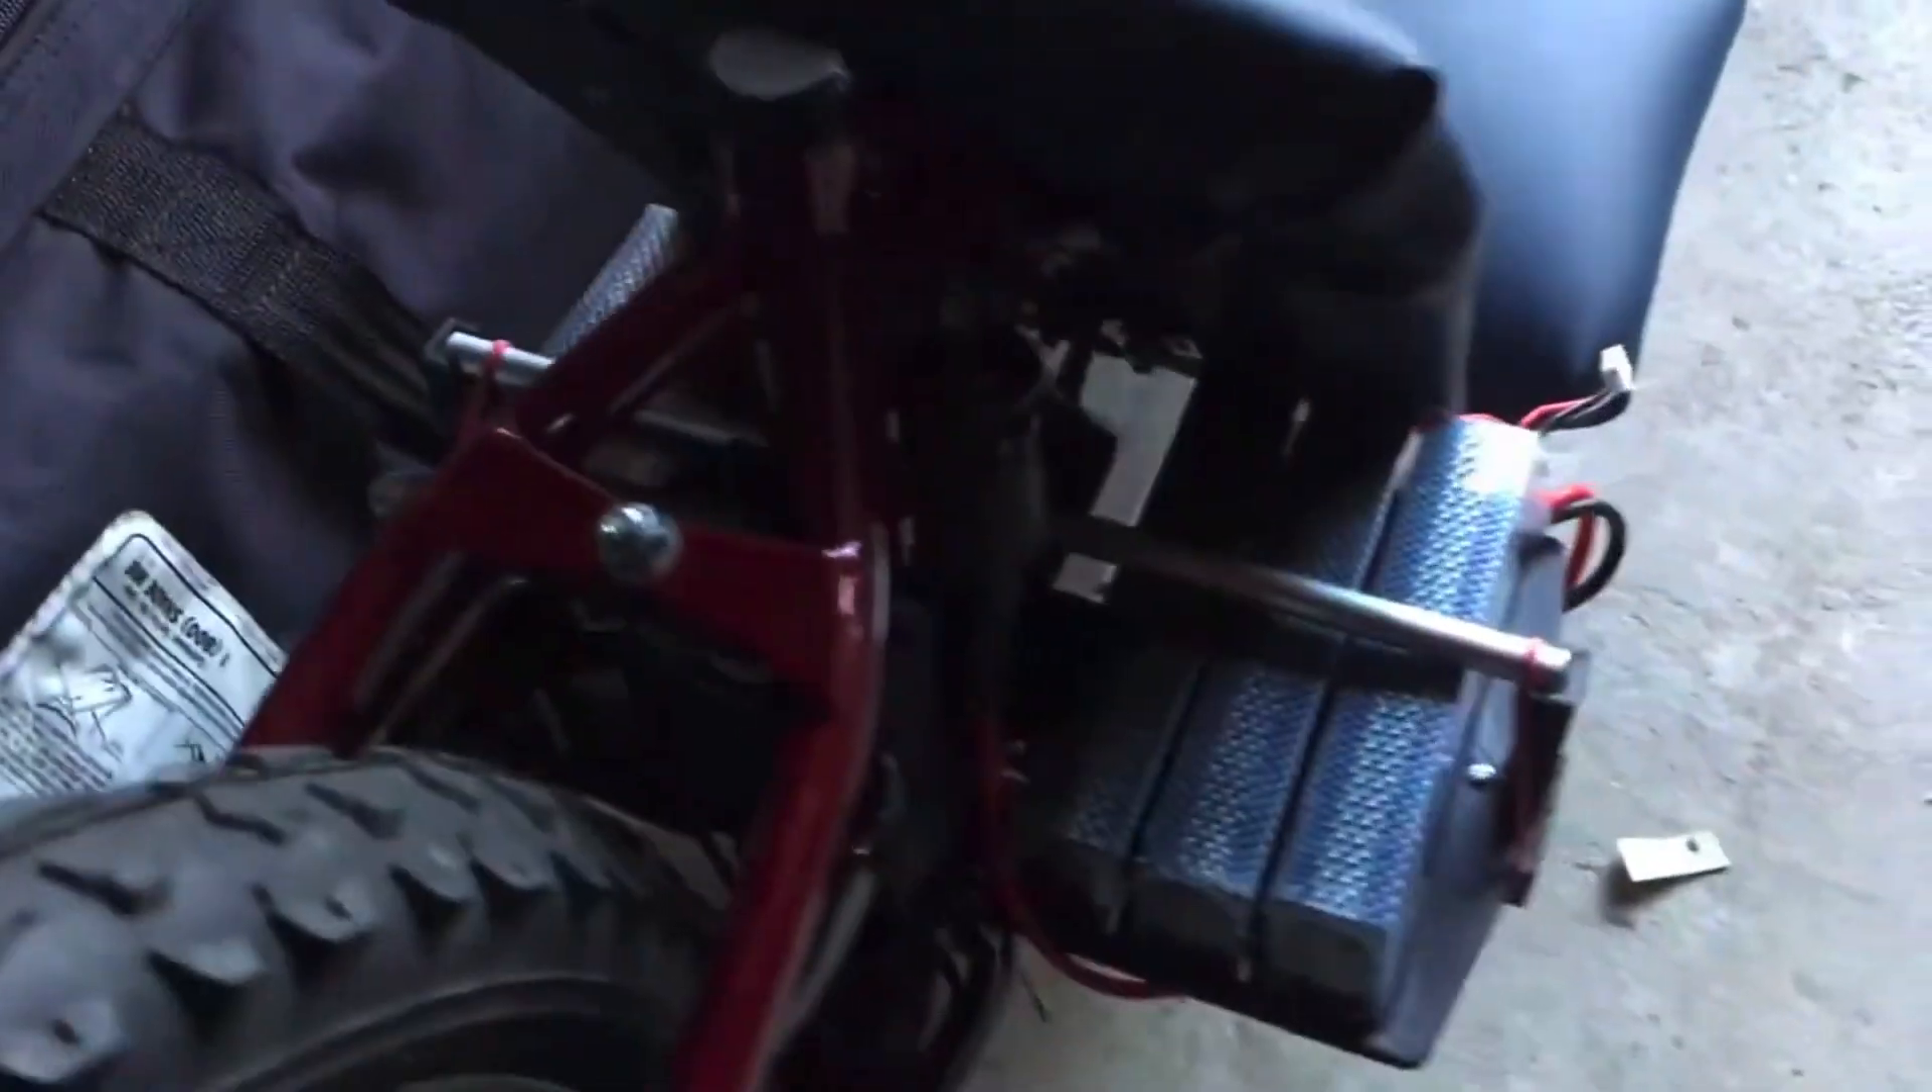And just like that the batteries are in and they're not going anywhere.